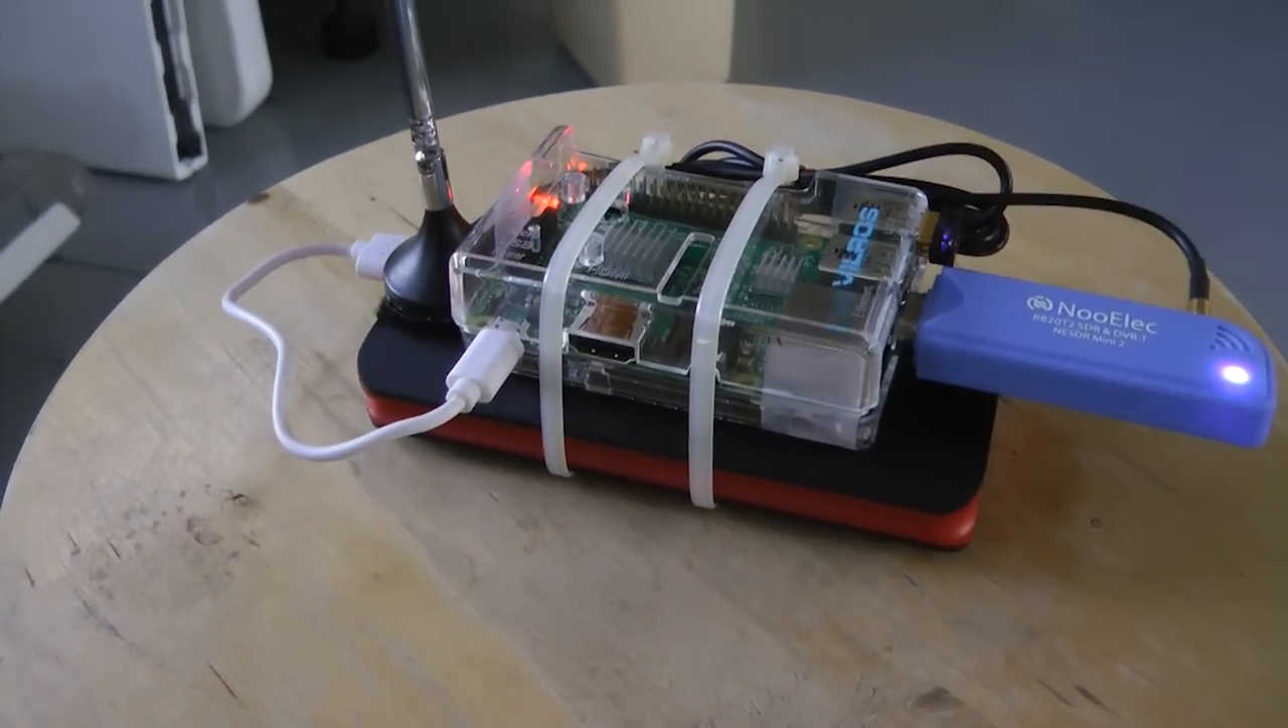Here is the completed receiver. I have the receiver tie wrapped to the battery pack below it.